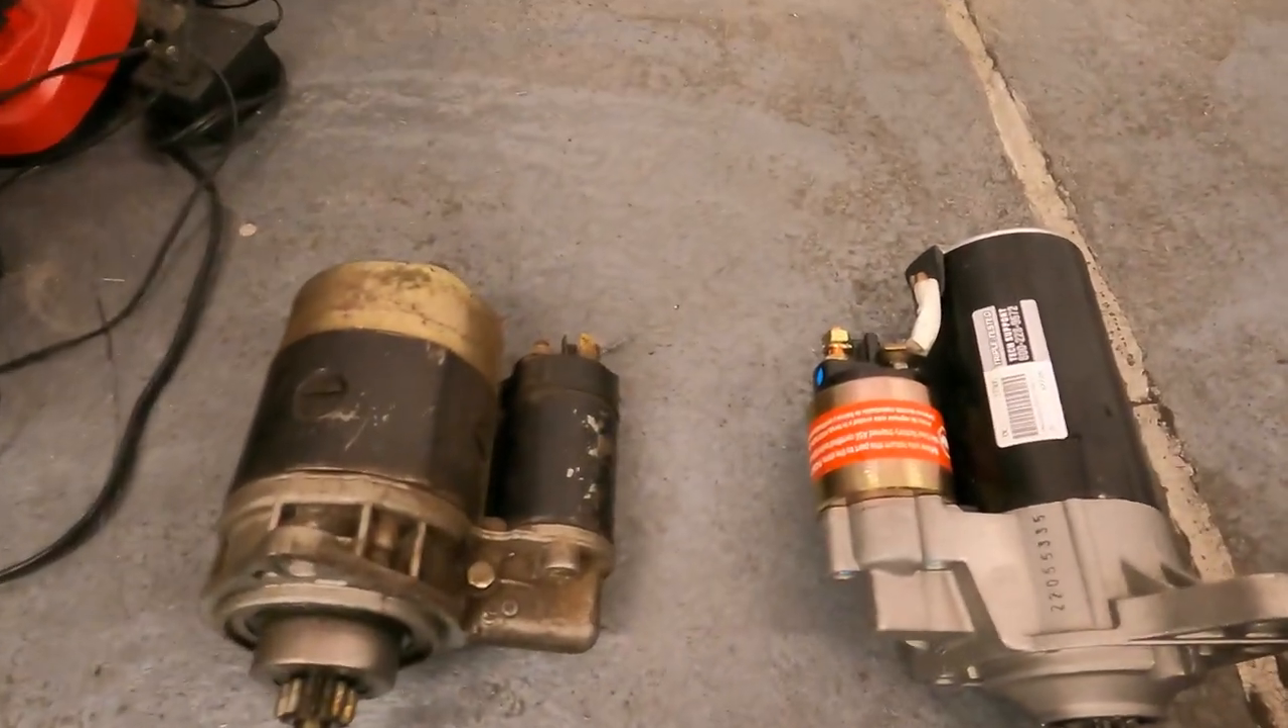All right, we got the starter out, and here it is side by side with the new one.